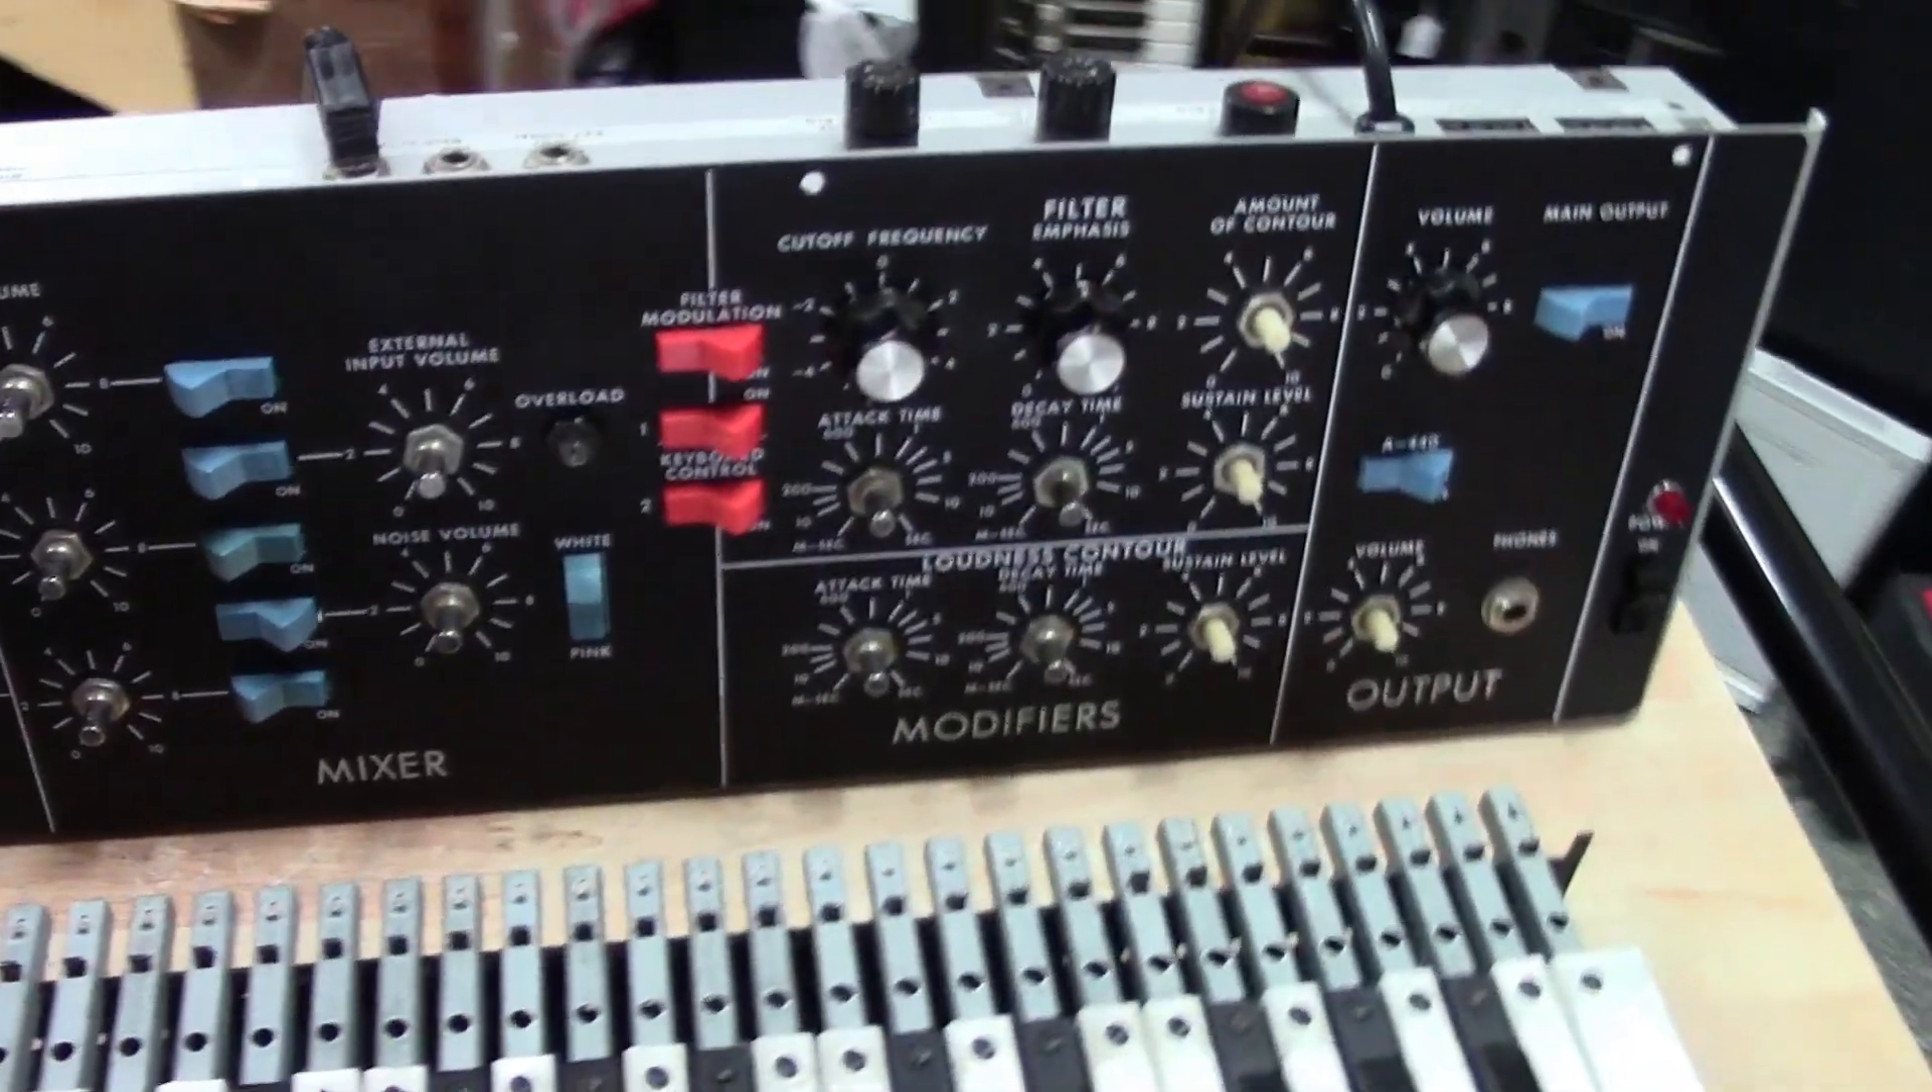It's just a skeleton of a mini moog it doesn't have a chassis yet but you can see how beautiful the interface looks.